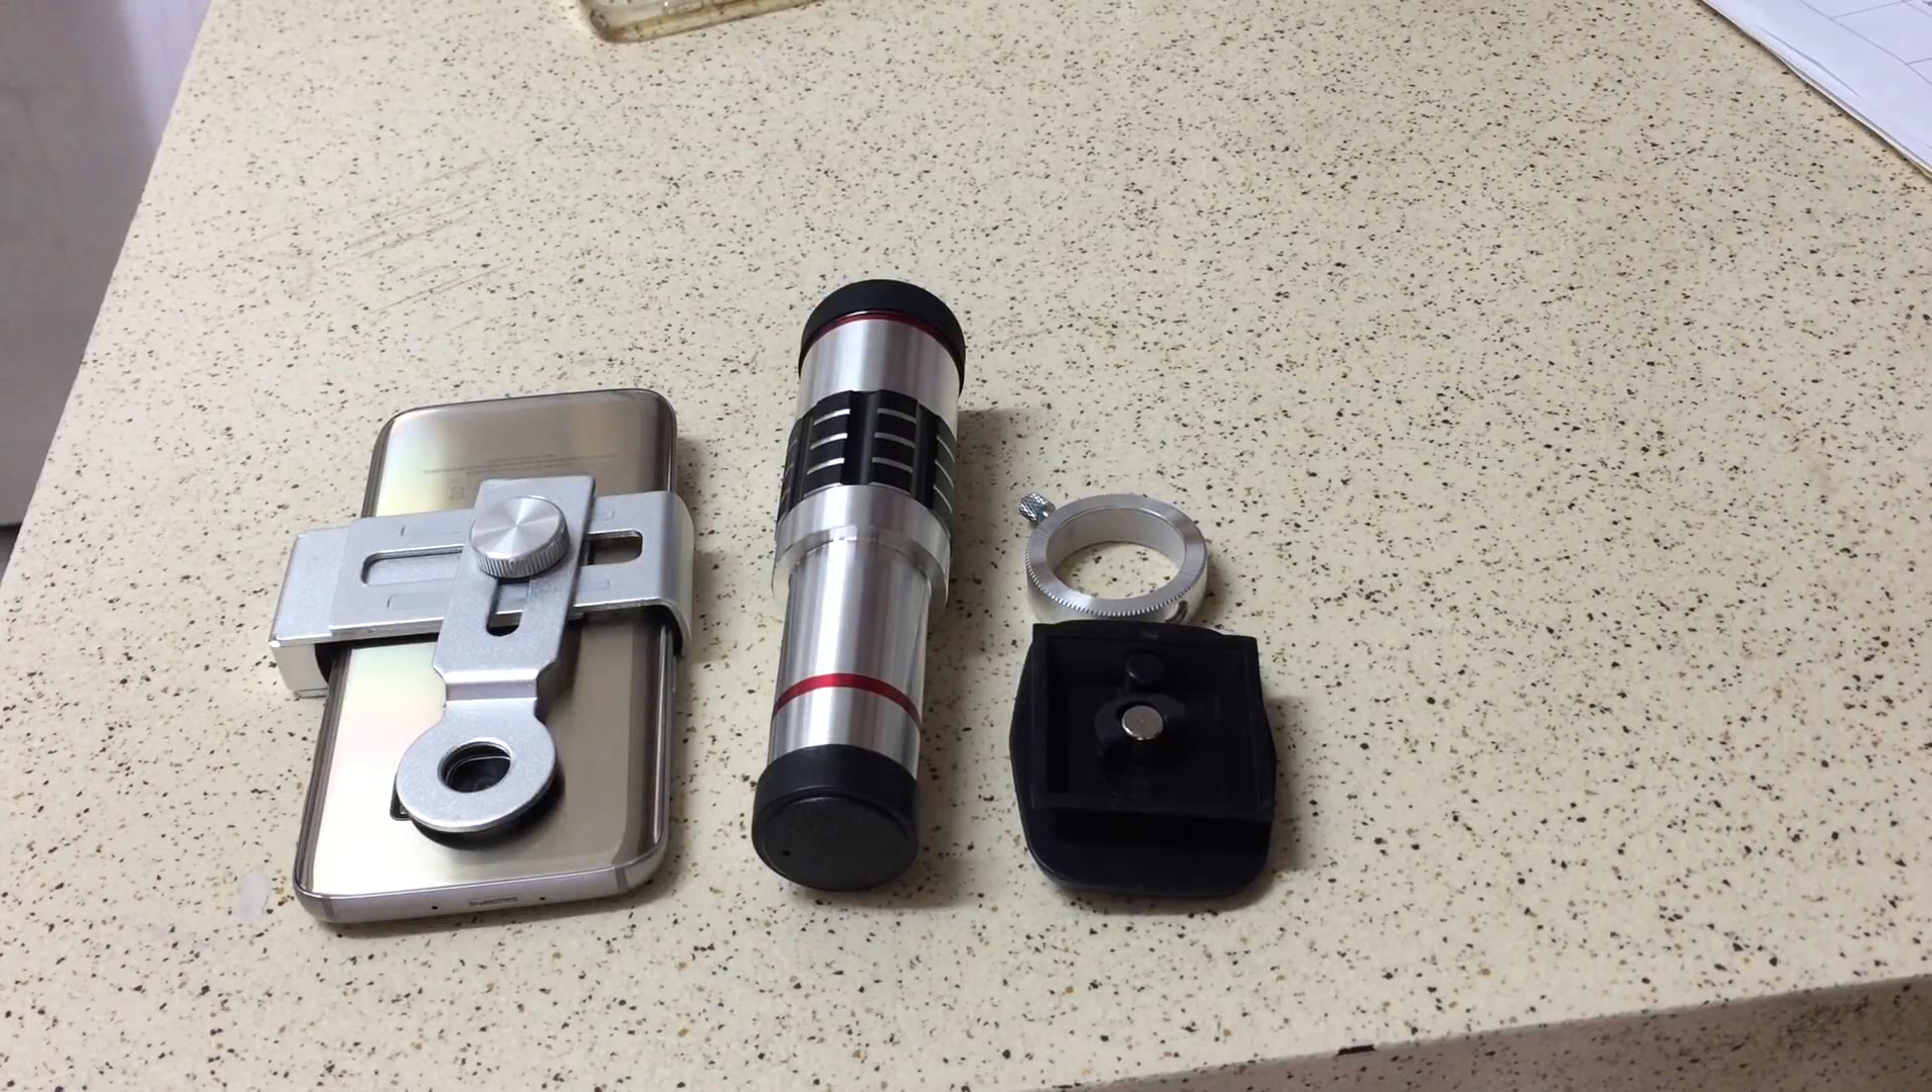Alright, I've removed the tripod shoe from the bracket and the lens from the bracket so that I can show you another way to mount this onto a tripod.